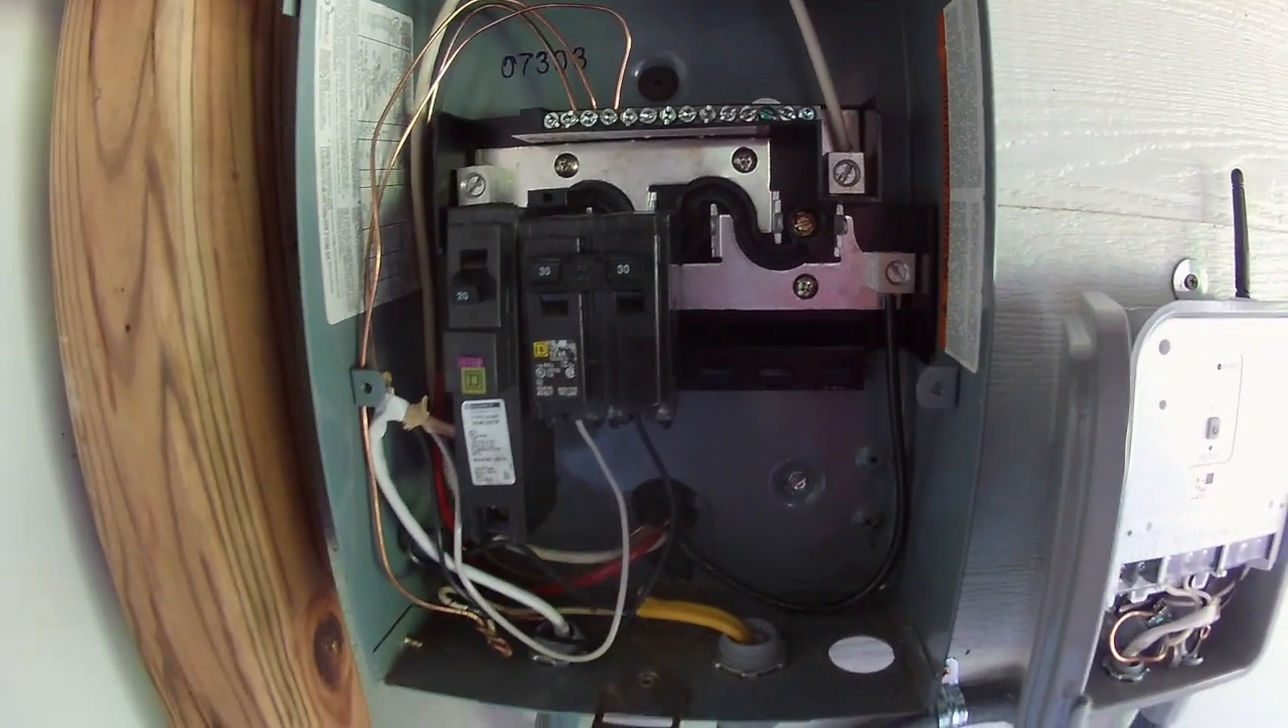So I have restored power to the box. I haven't put the, uh, face plate on yet.